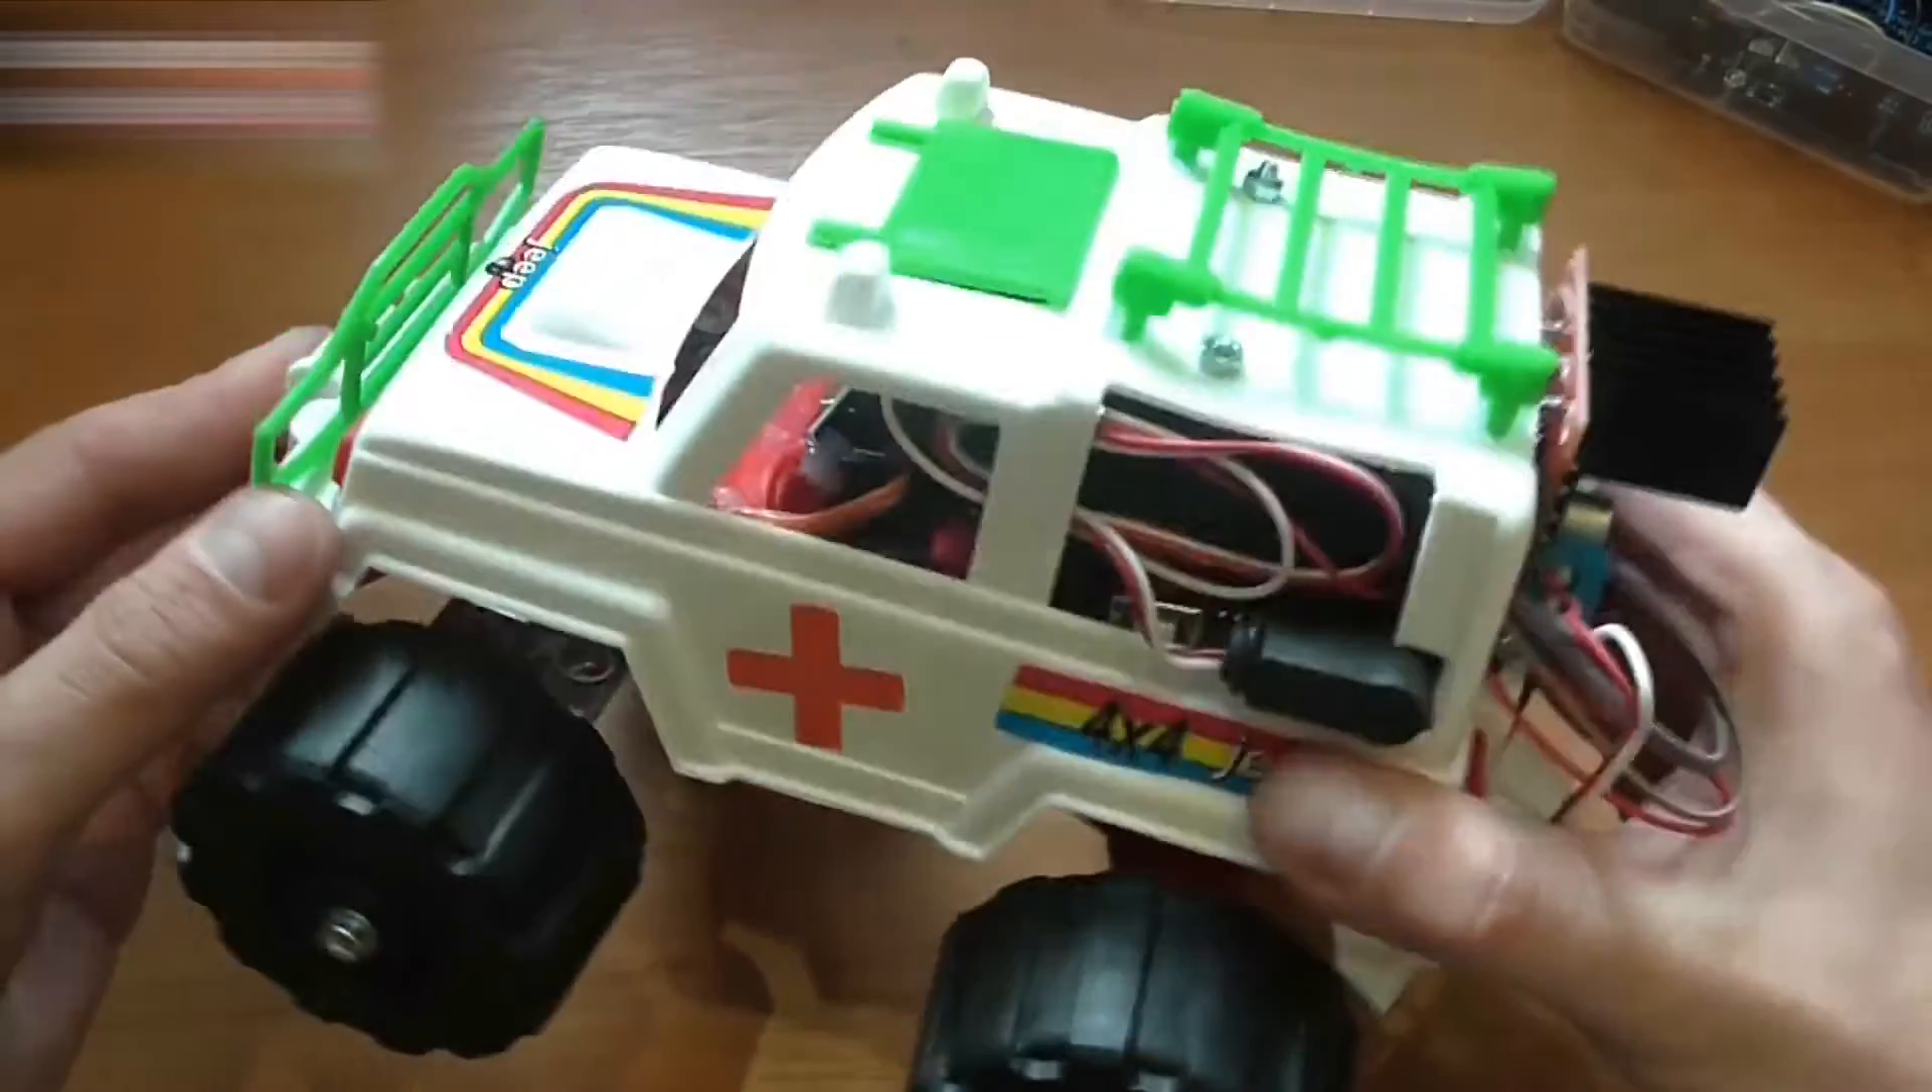Assemble all the electronic and mechanical parts together. This is how the car should look like.